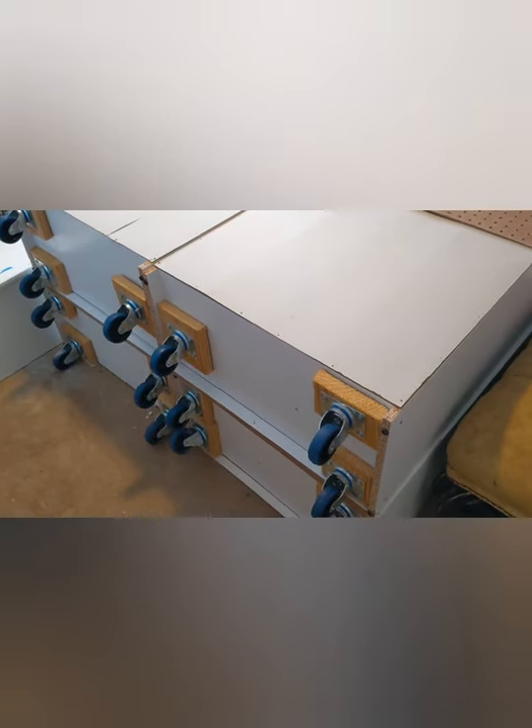And I'm going to add pegboard to my other shelves that are going to be the doors that you close in. Okay, guys, I've got all the wheels on.